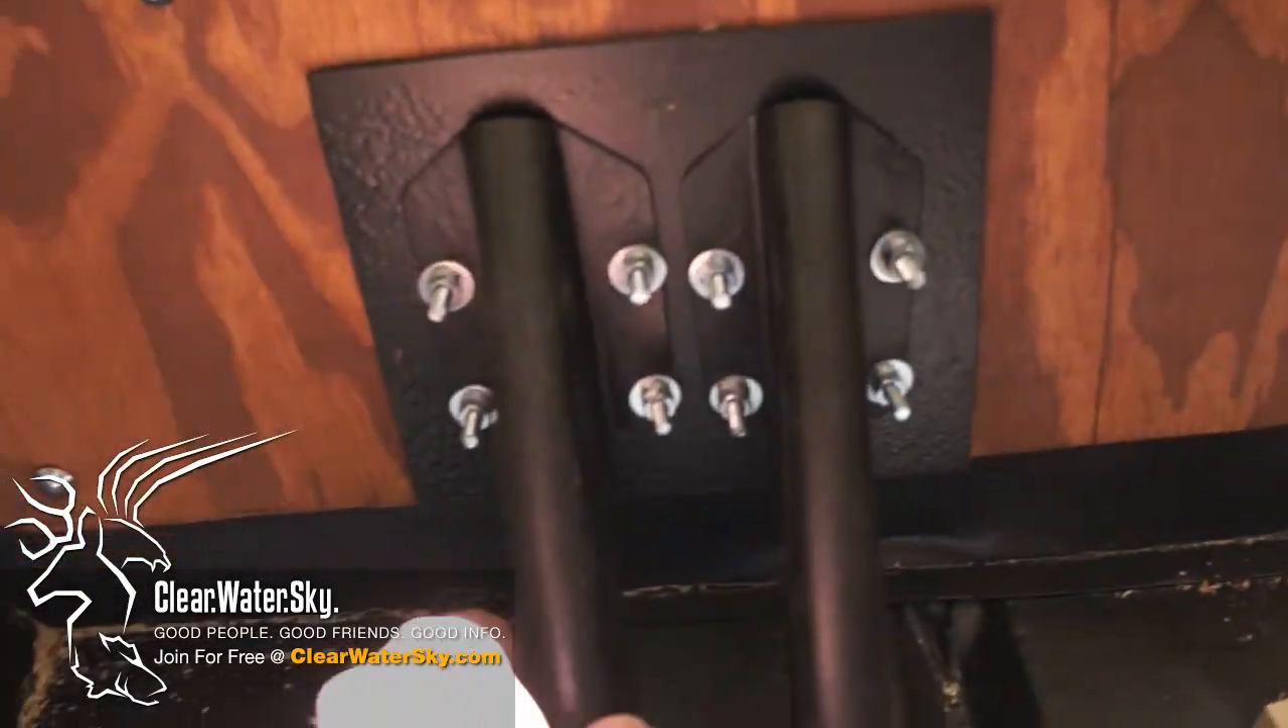We got our bolts installed on the transom here, and we got the supports hooked back up.